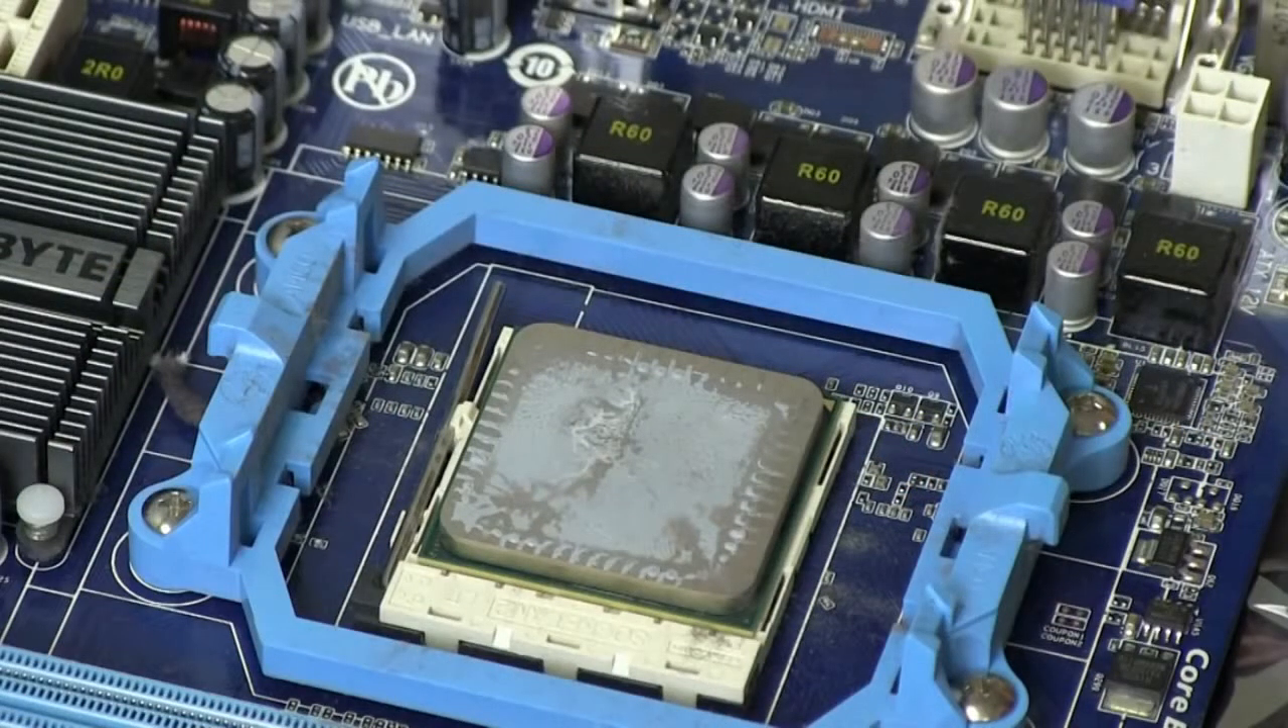We have our processor back in and it's locked down.